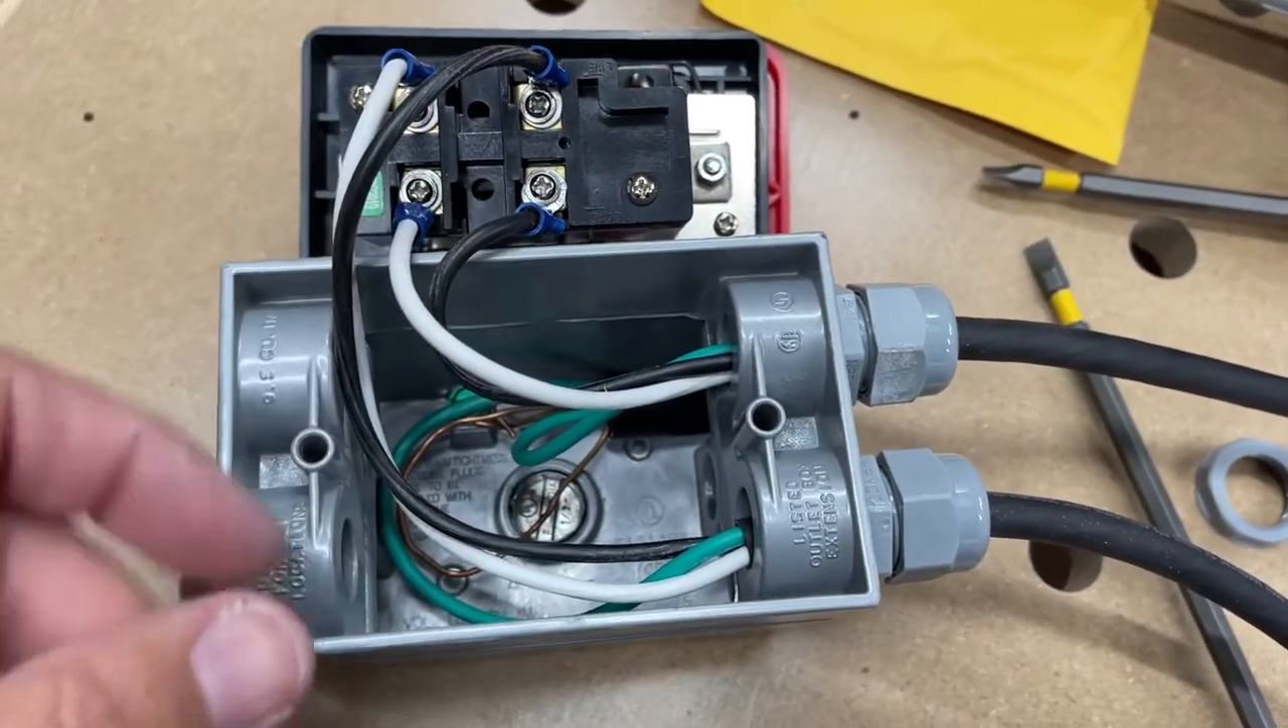Alrighty, so we're all wired up. Uh, I got the ring terminals in.